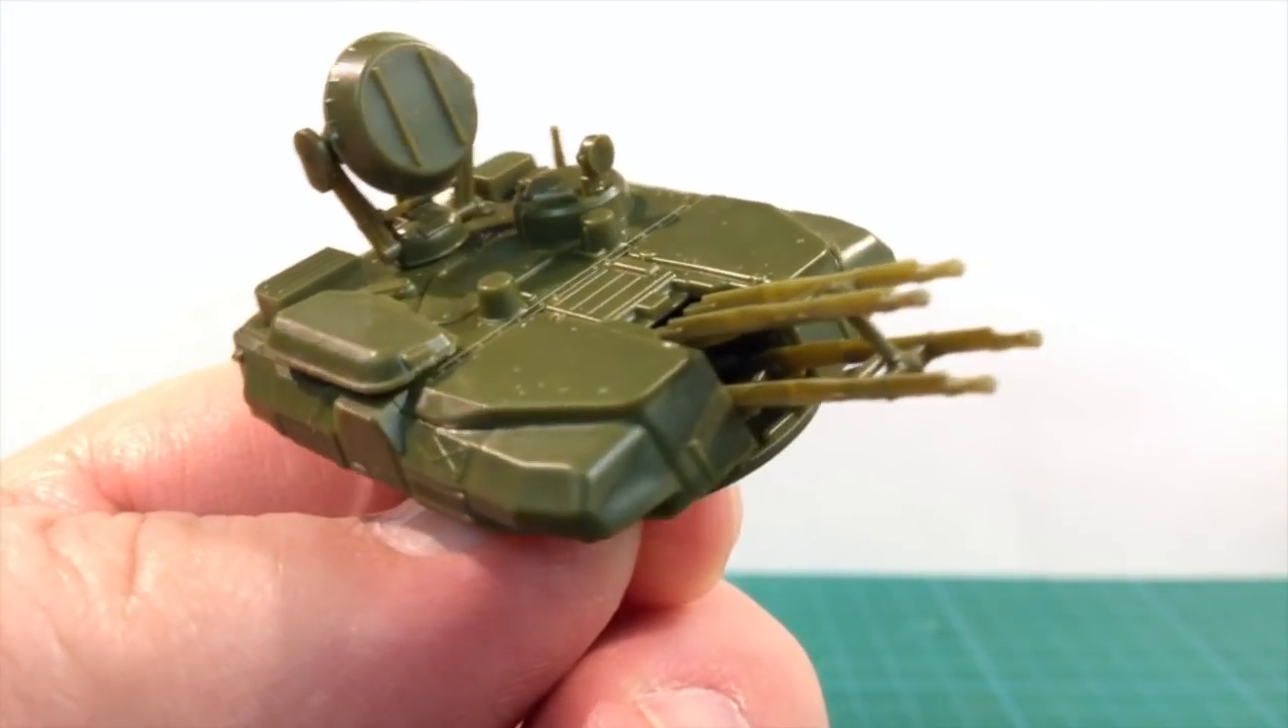Here is the completed turret with the radar, commander's searchlight and other details added.